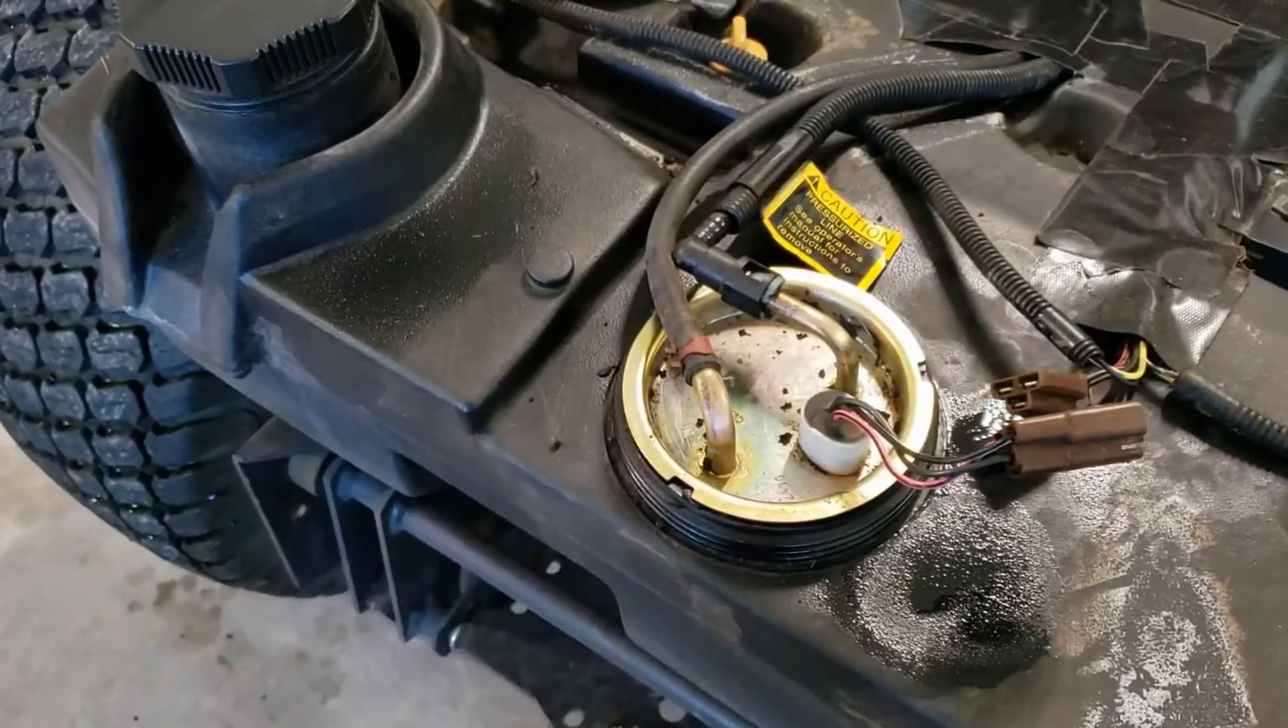I'm sure you guys noticed what I did I started to put these fuel lines back on but I didn't put the cap back on.